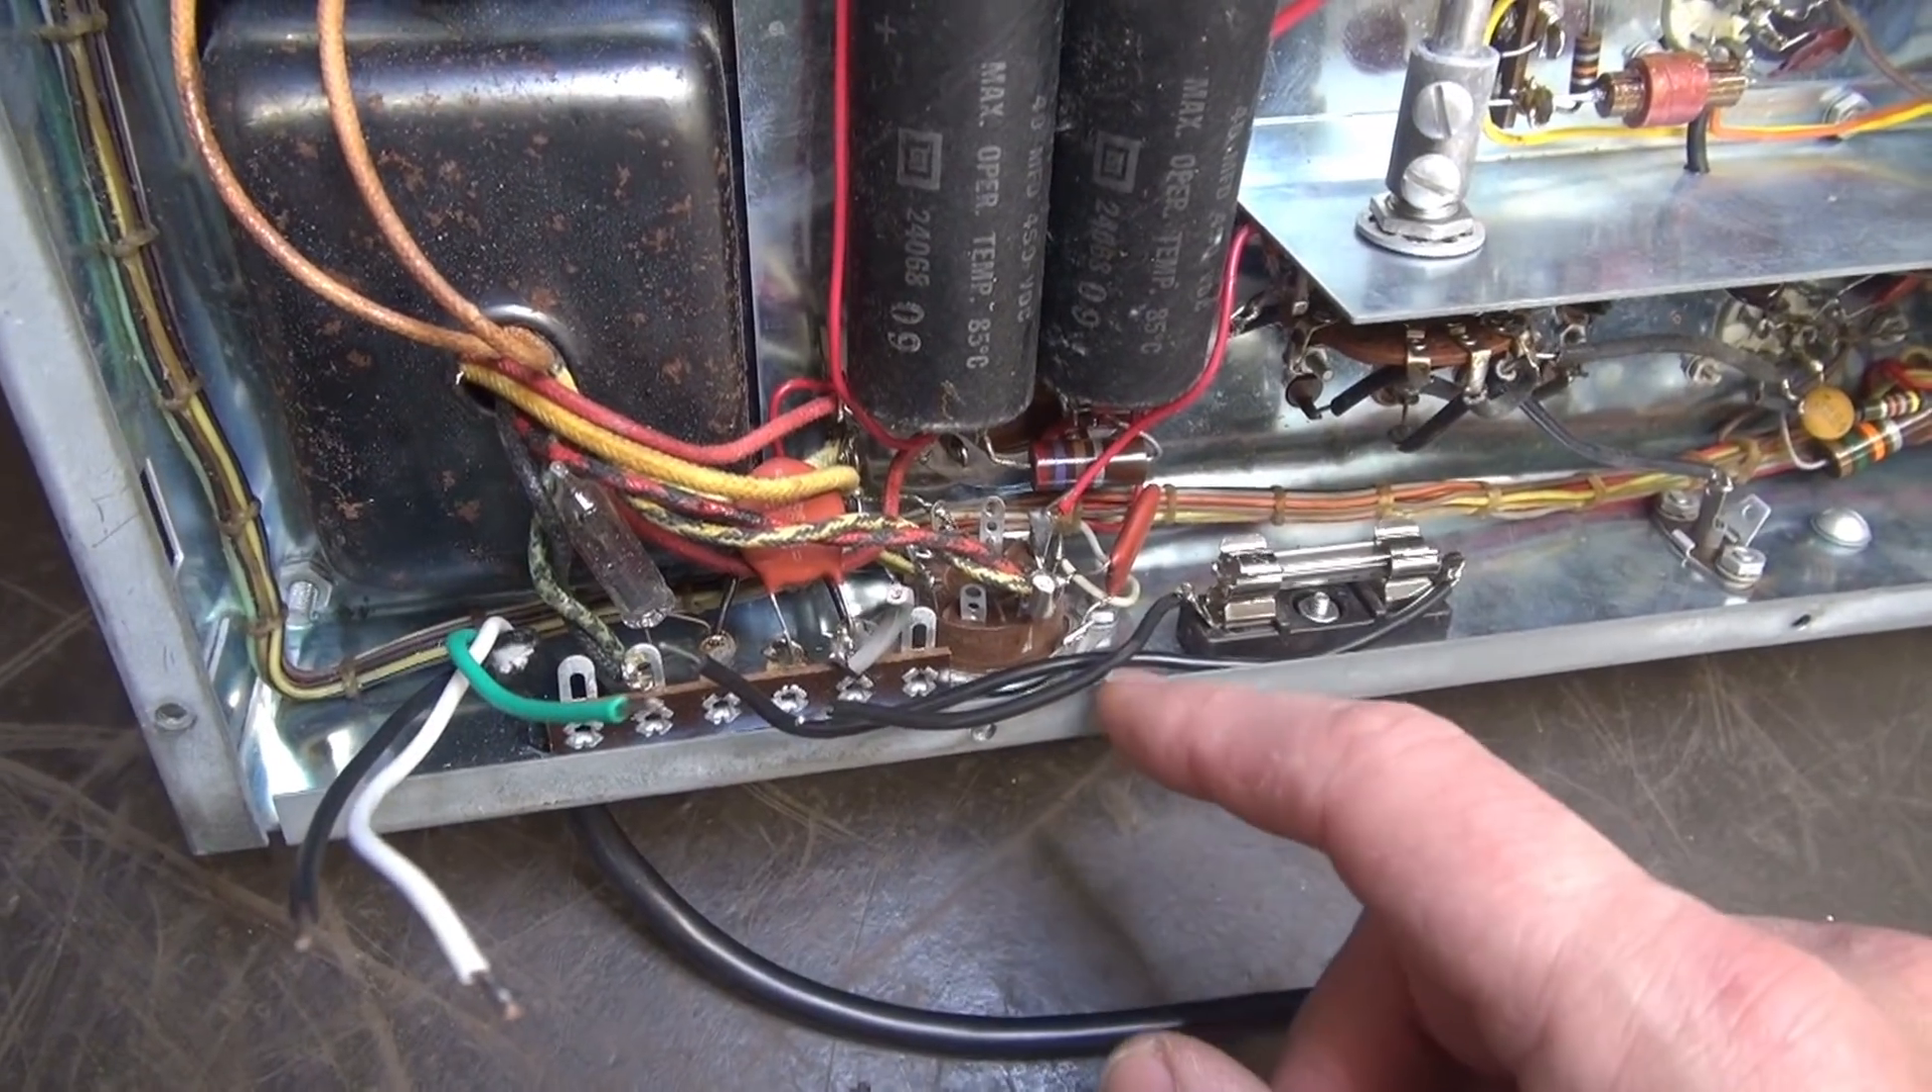There's a new fuse holder installed. The AC cord is ready to be wired.